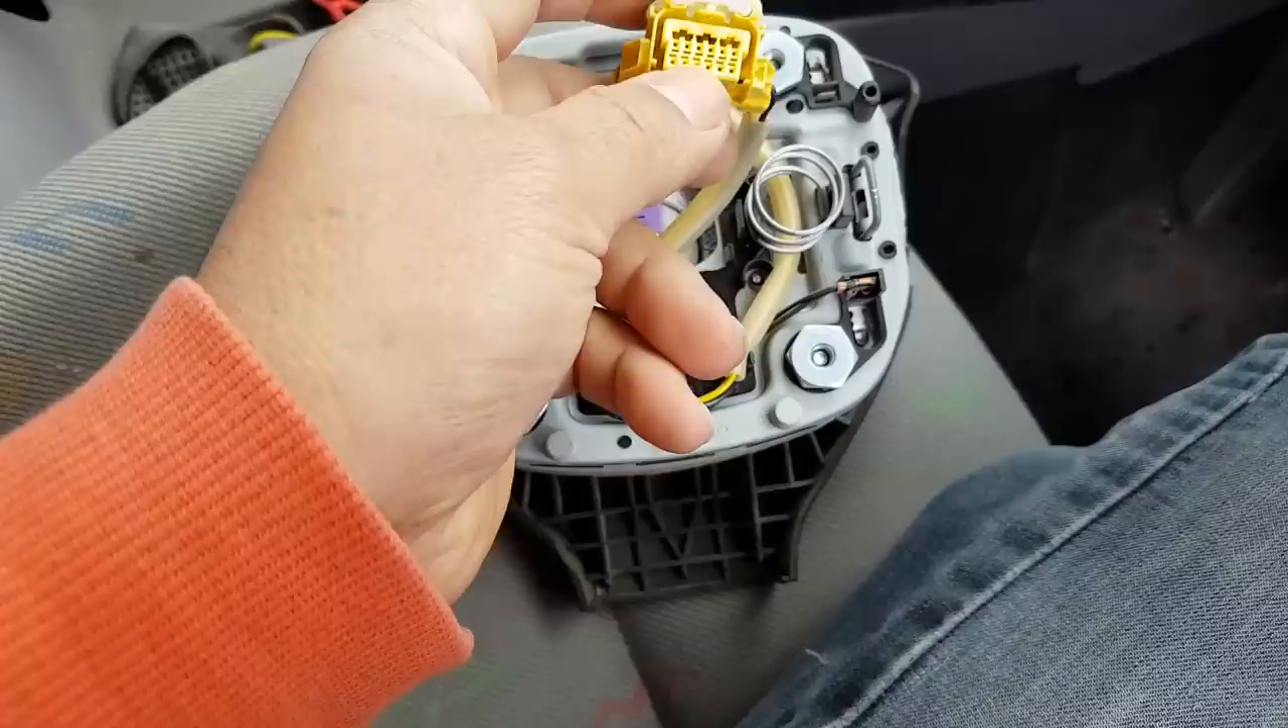Okay and the airbag is out.